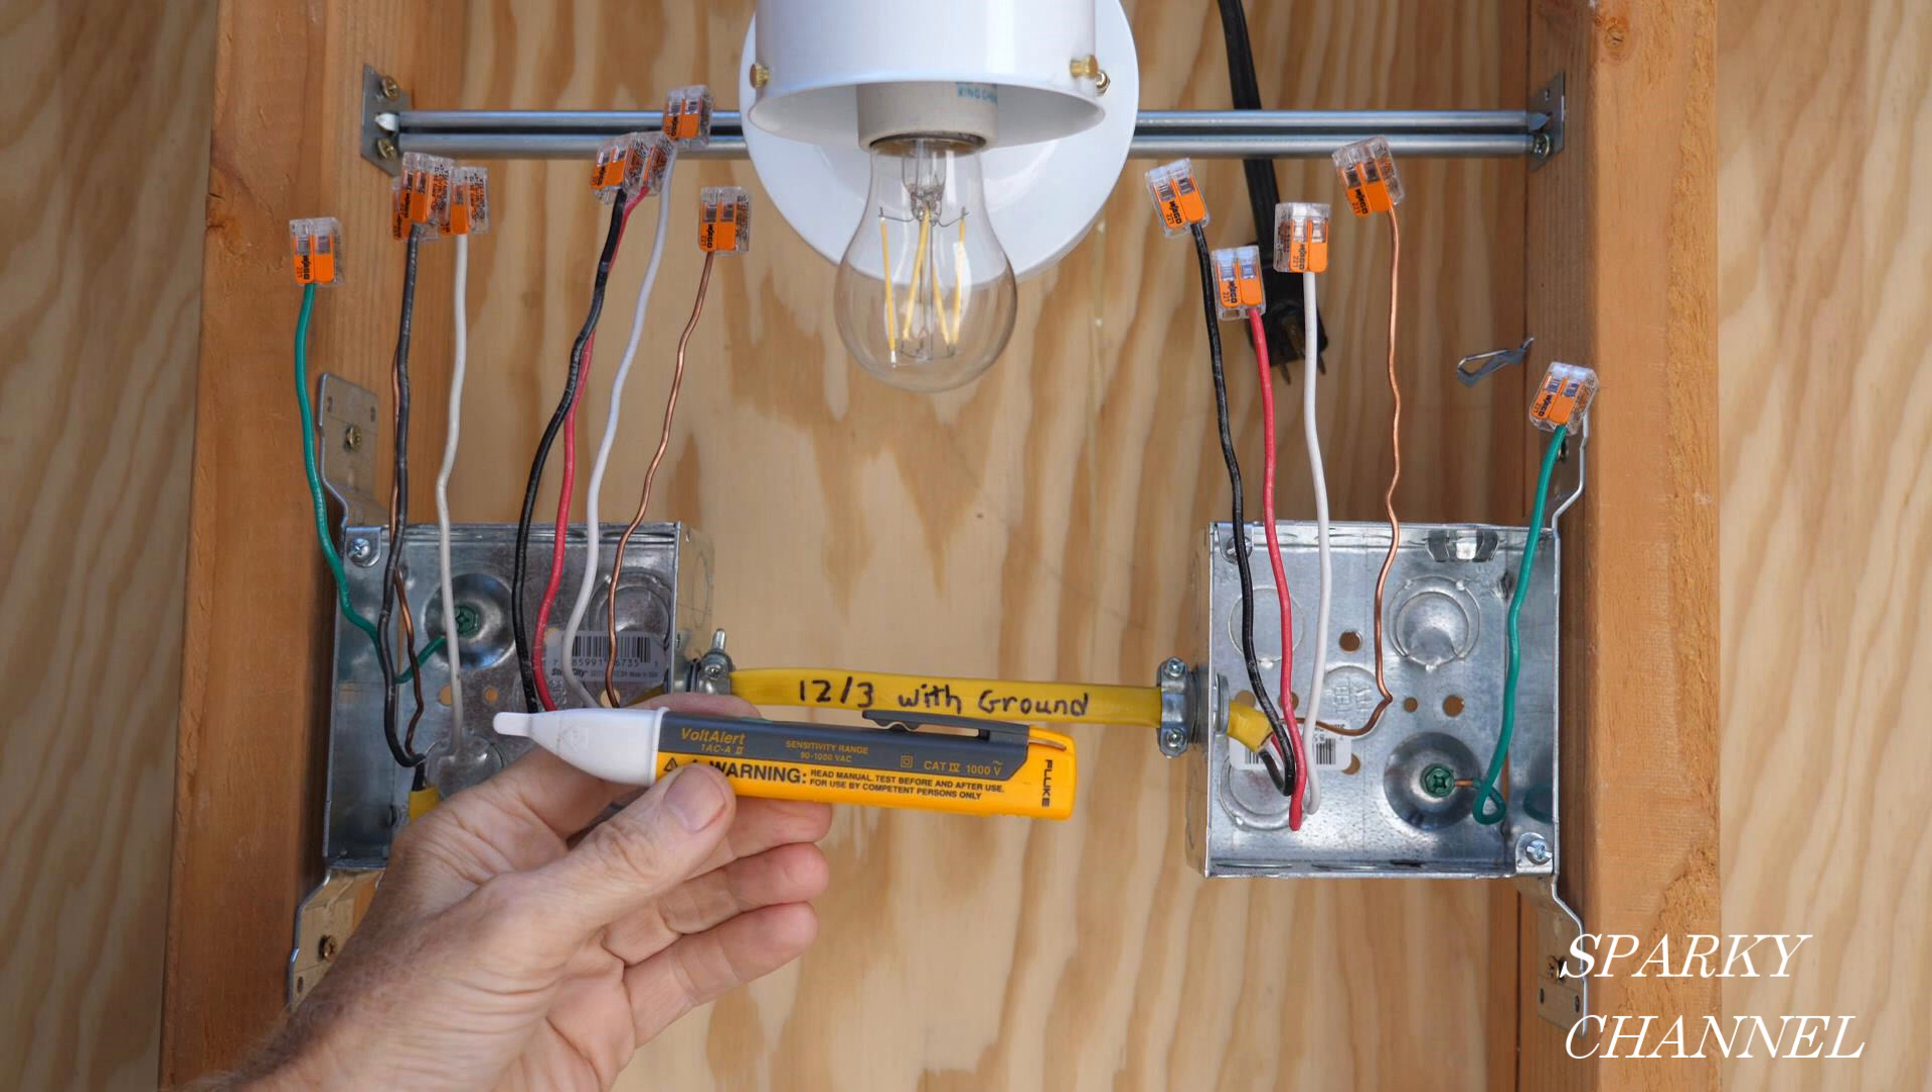I have temporarily turned on the circuit breaker and have covered the ends of all the wires with wire connectors for safety.